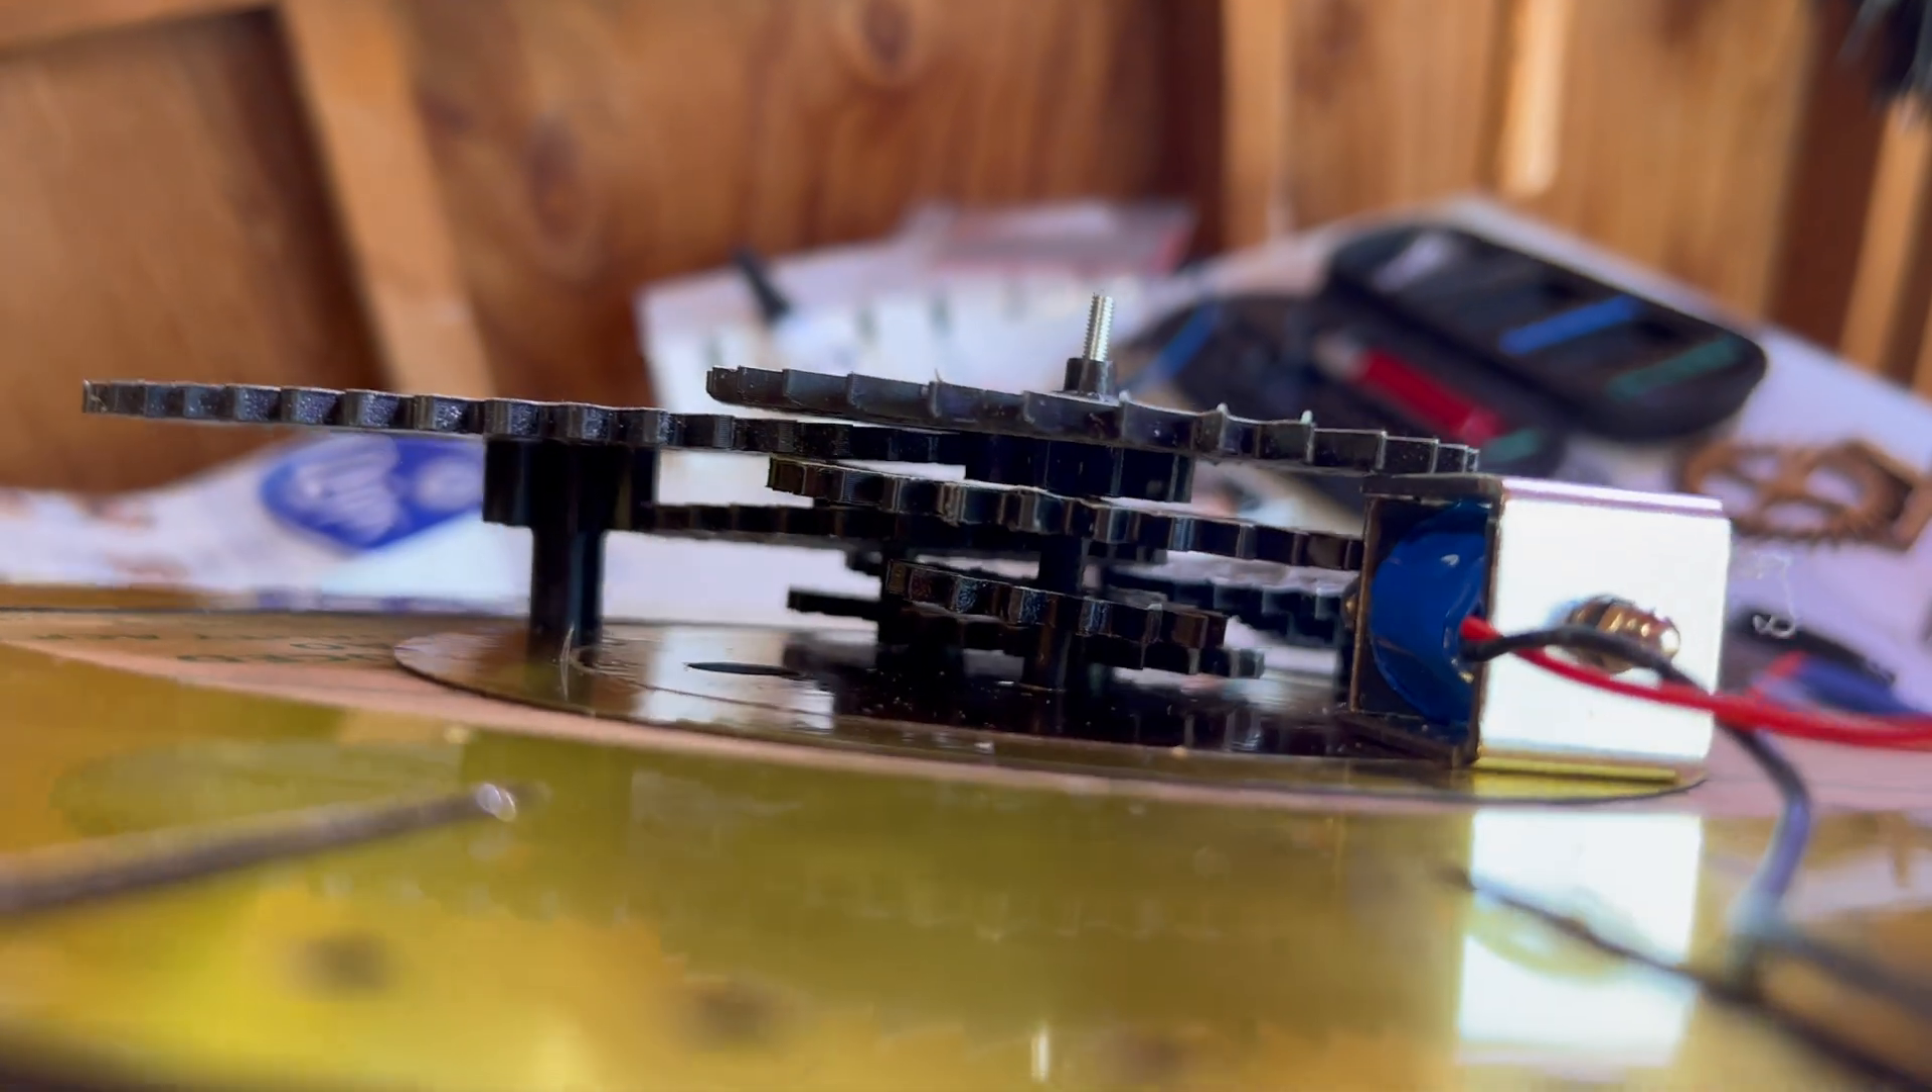Friends, I should have known that a single bearing was not going to be sufficient to keep things straight so everything is all tilty and not aligned.